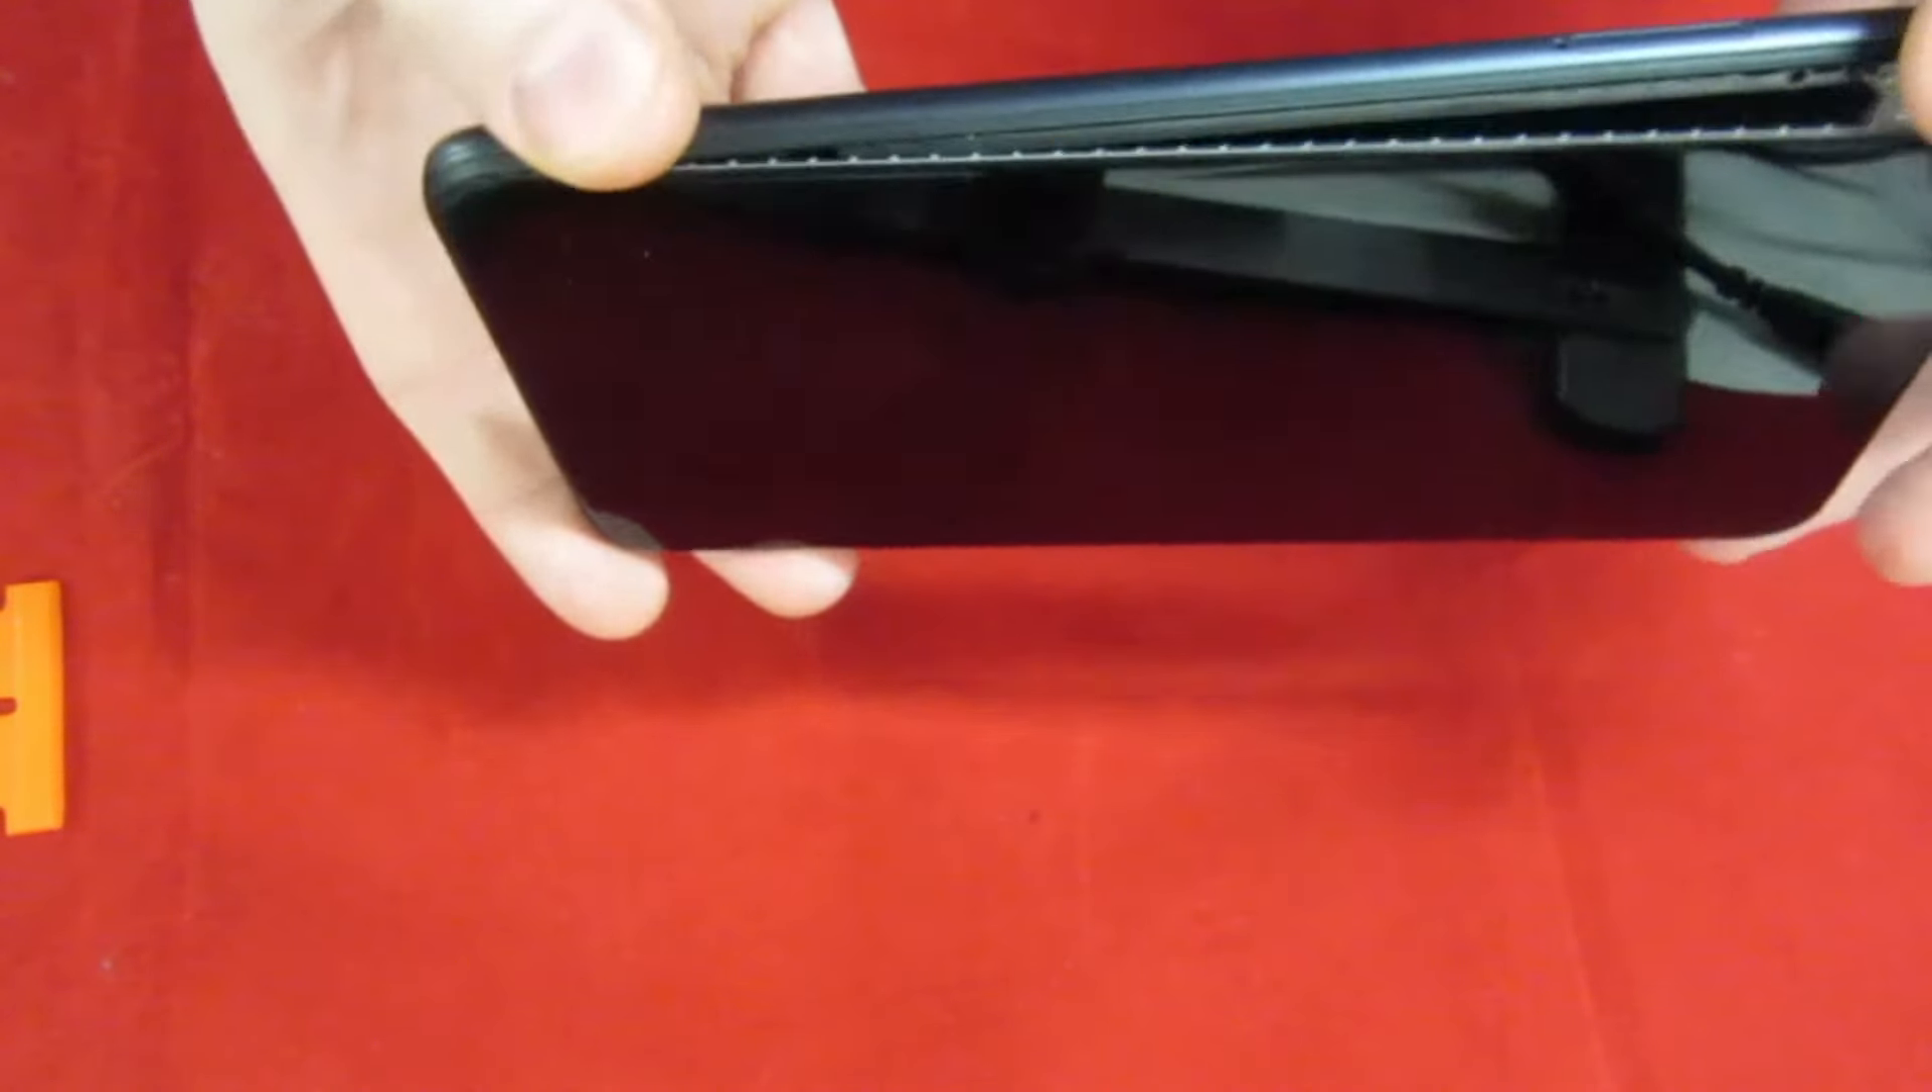Um just obviously the screen is lifting away.